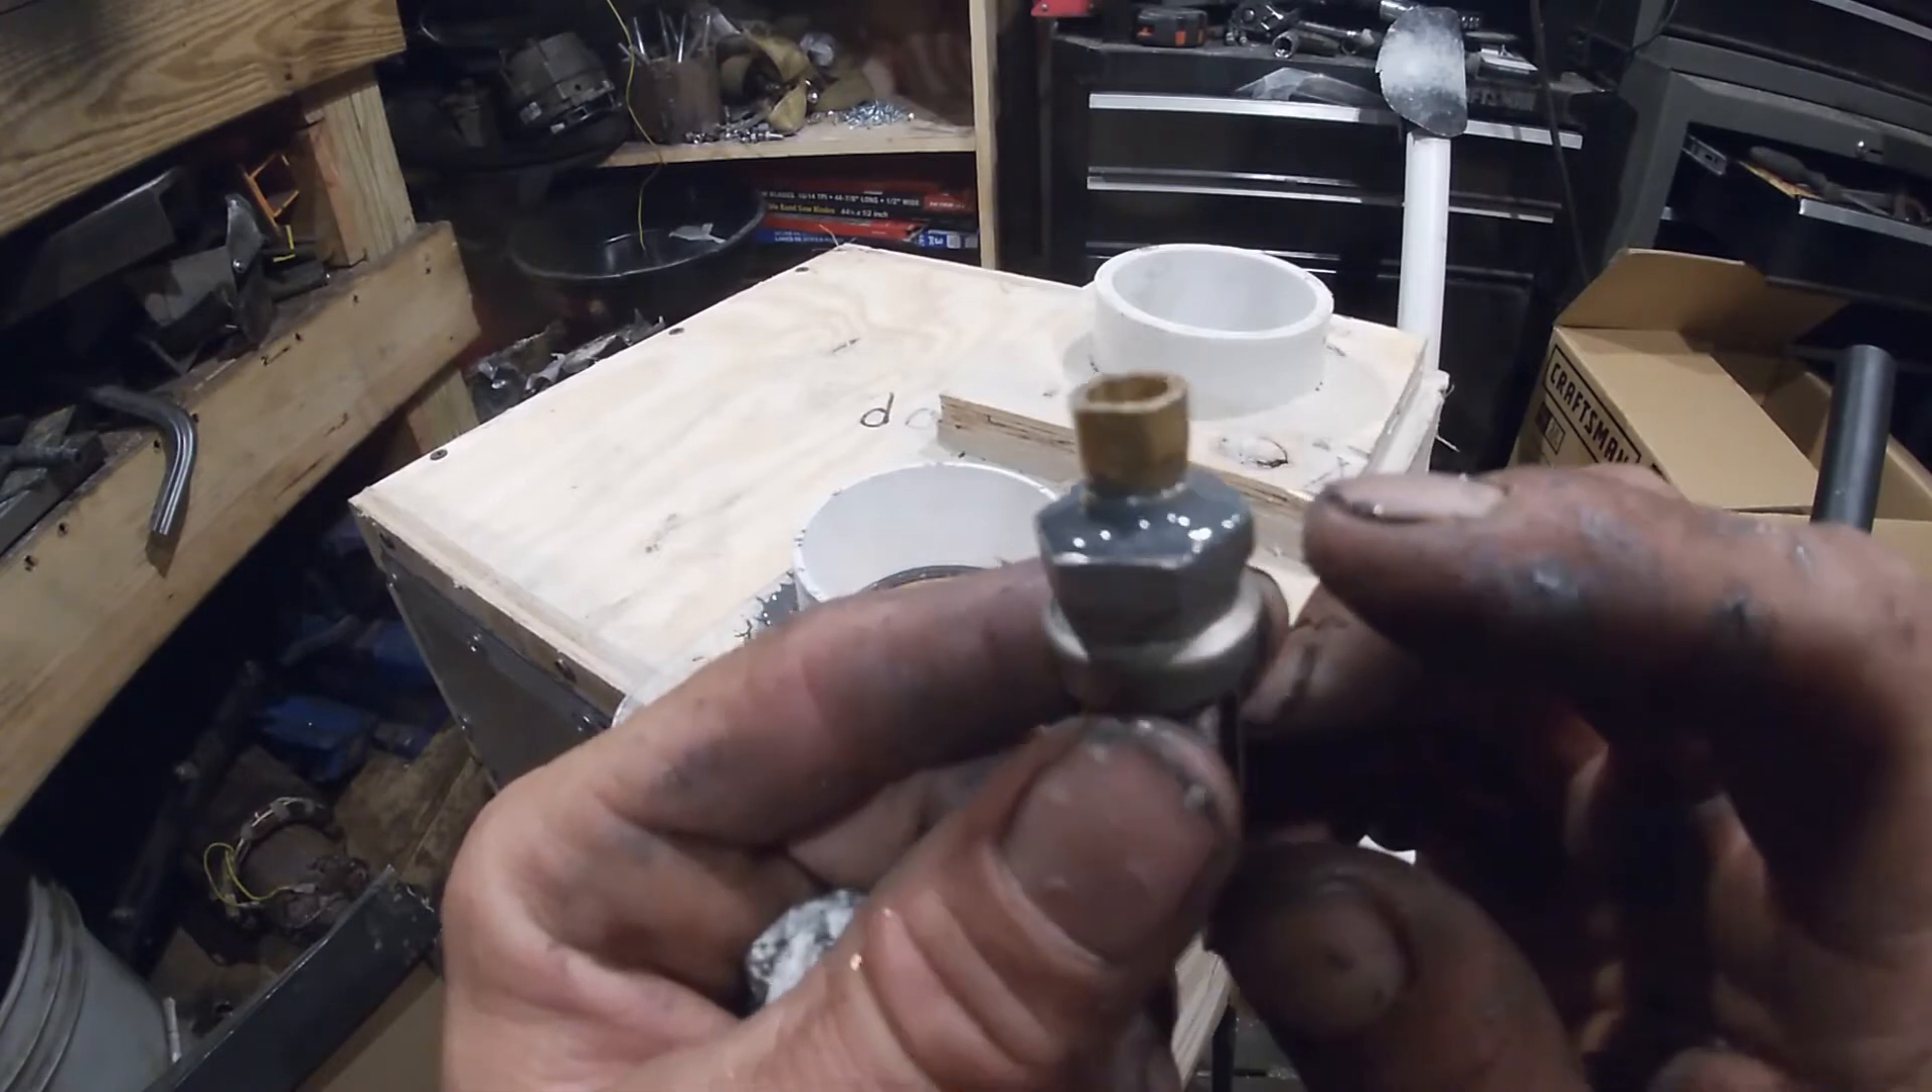All right so this is my spark plug I epoxied a piece of barb in there and I actually had to cut it off of a fuel shutoff valve.